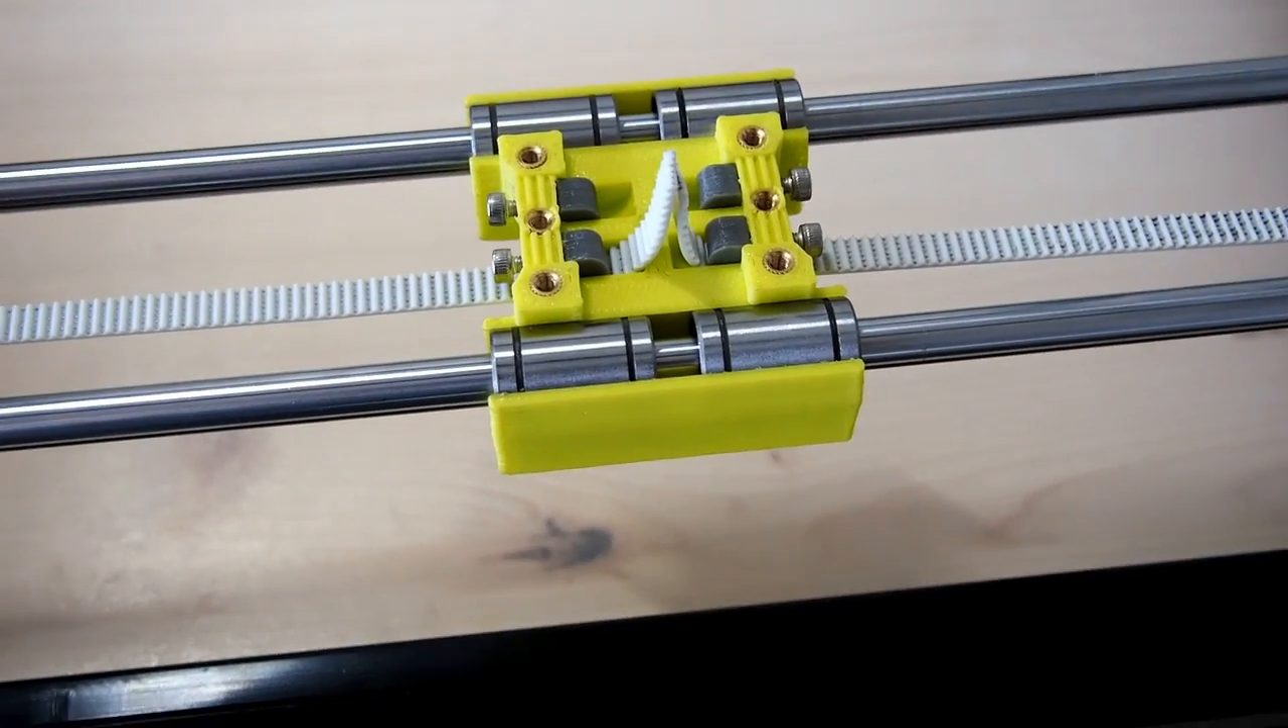So here we have the first belt threaded through and this is basically what you'll want to end up with. Two tails of belt there.